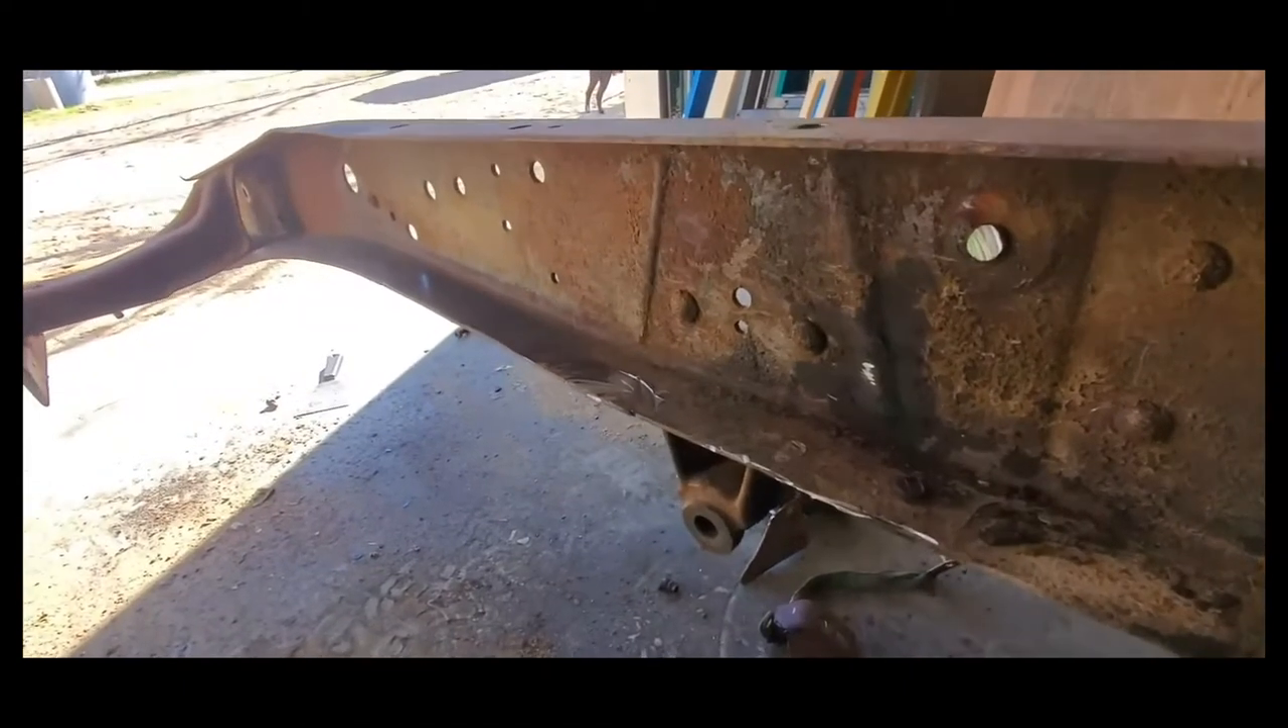Okay, so I have most of the components off of the passenger side or the right side of the truck frame, and I wanted to show a couple of things.